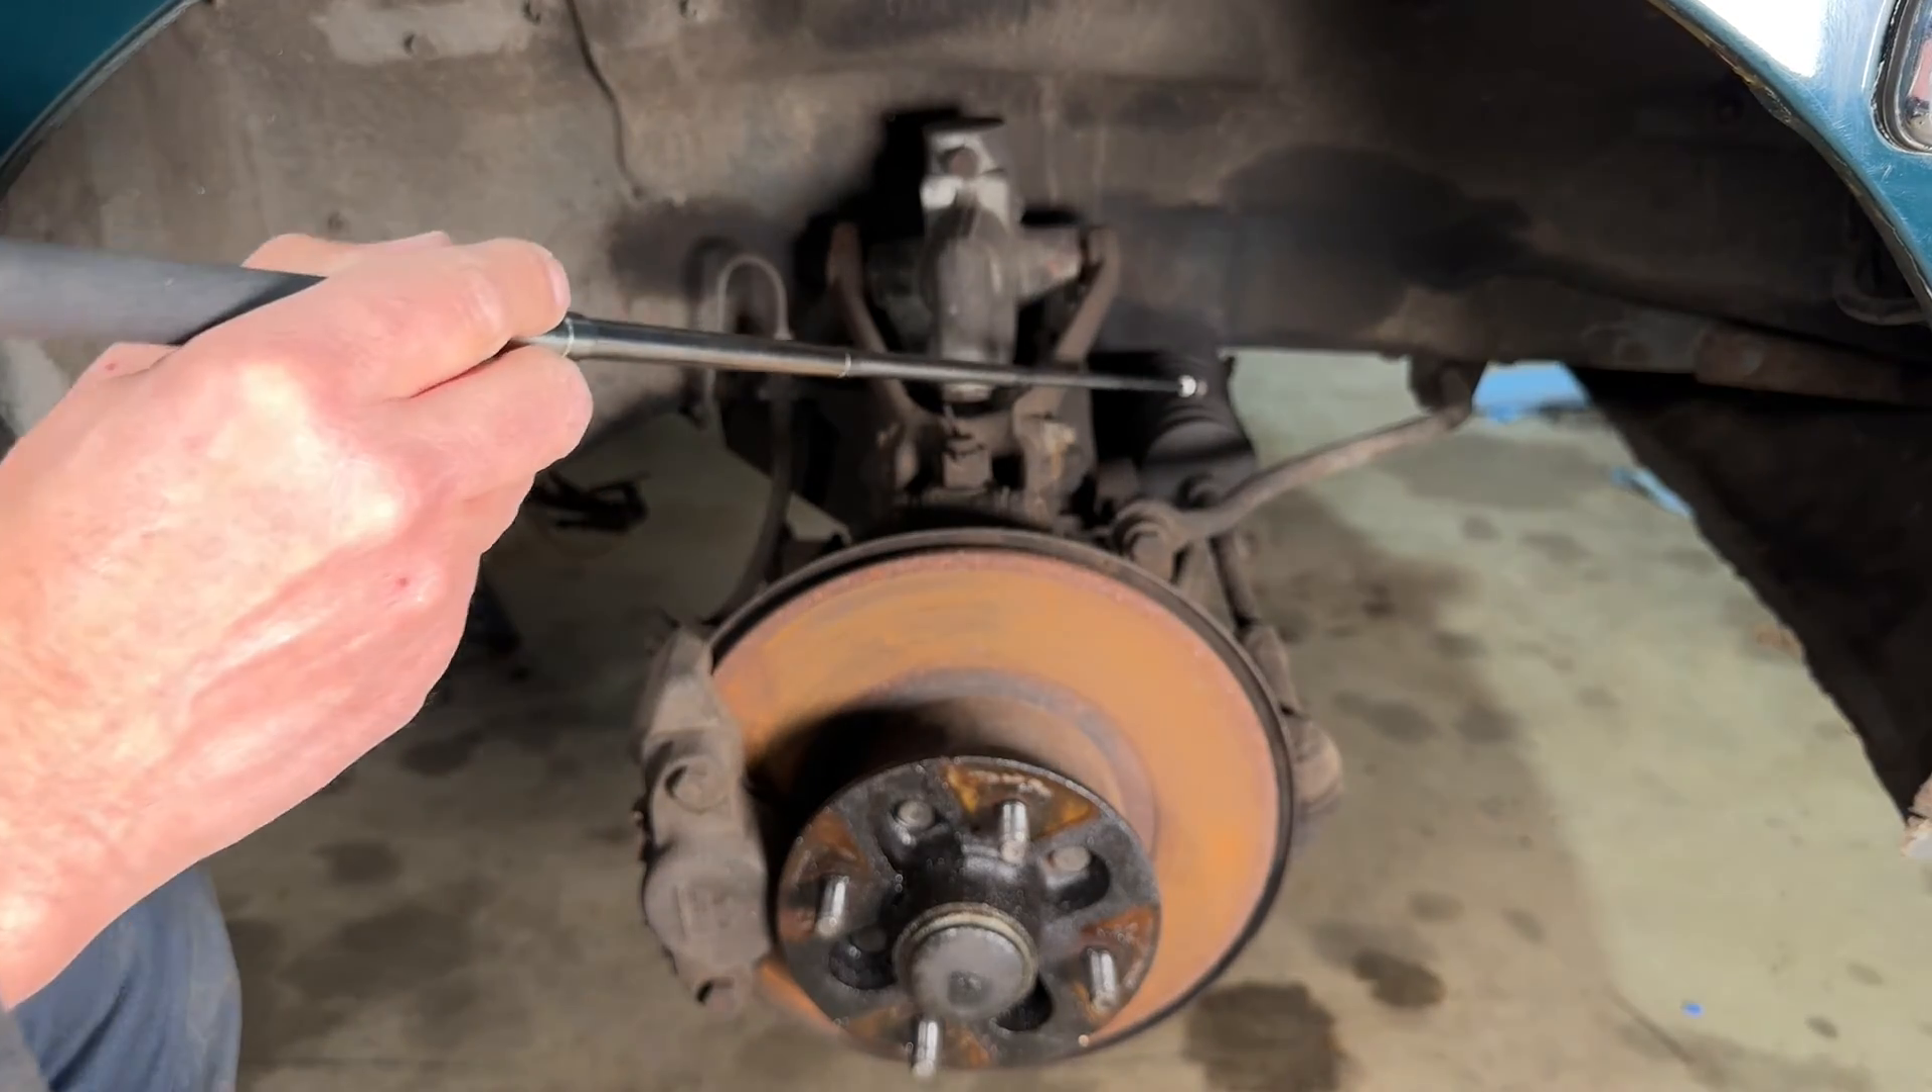Okay, so now that we have the tire off and I have a closer view for you, let me get you oriented from the view that you saw before under the car to this view.